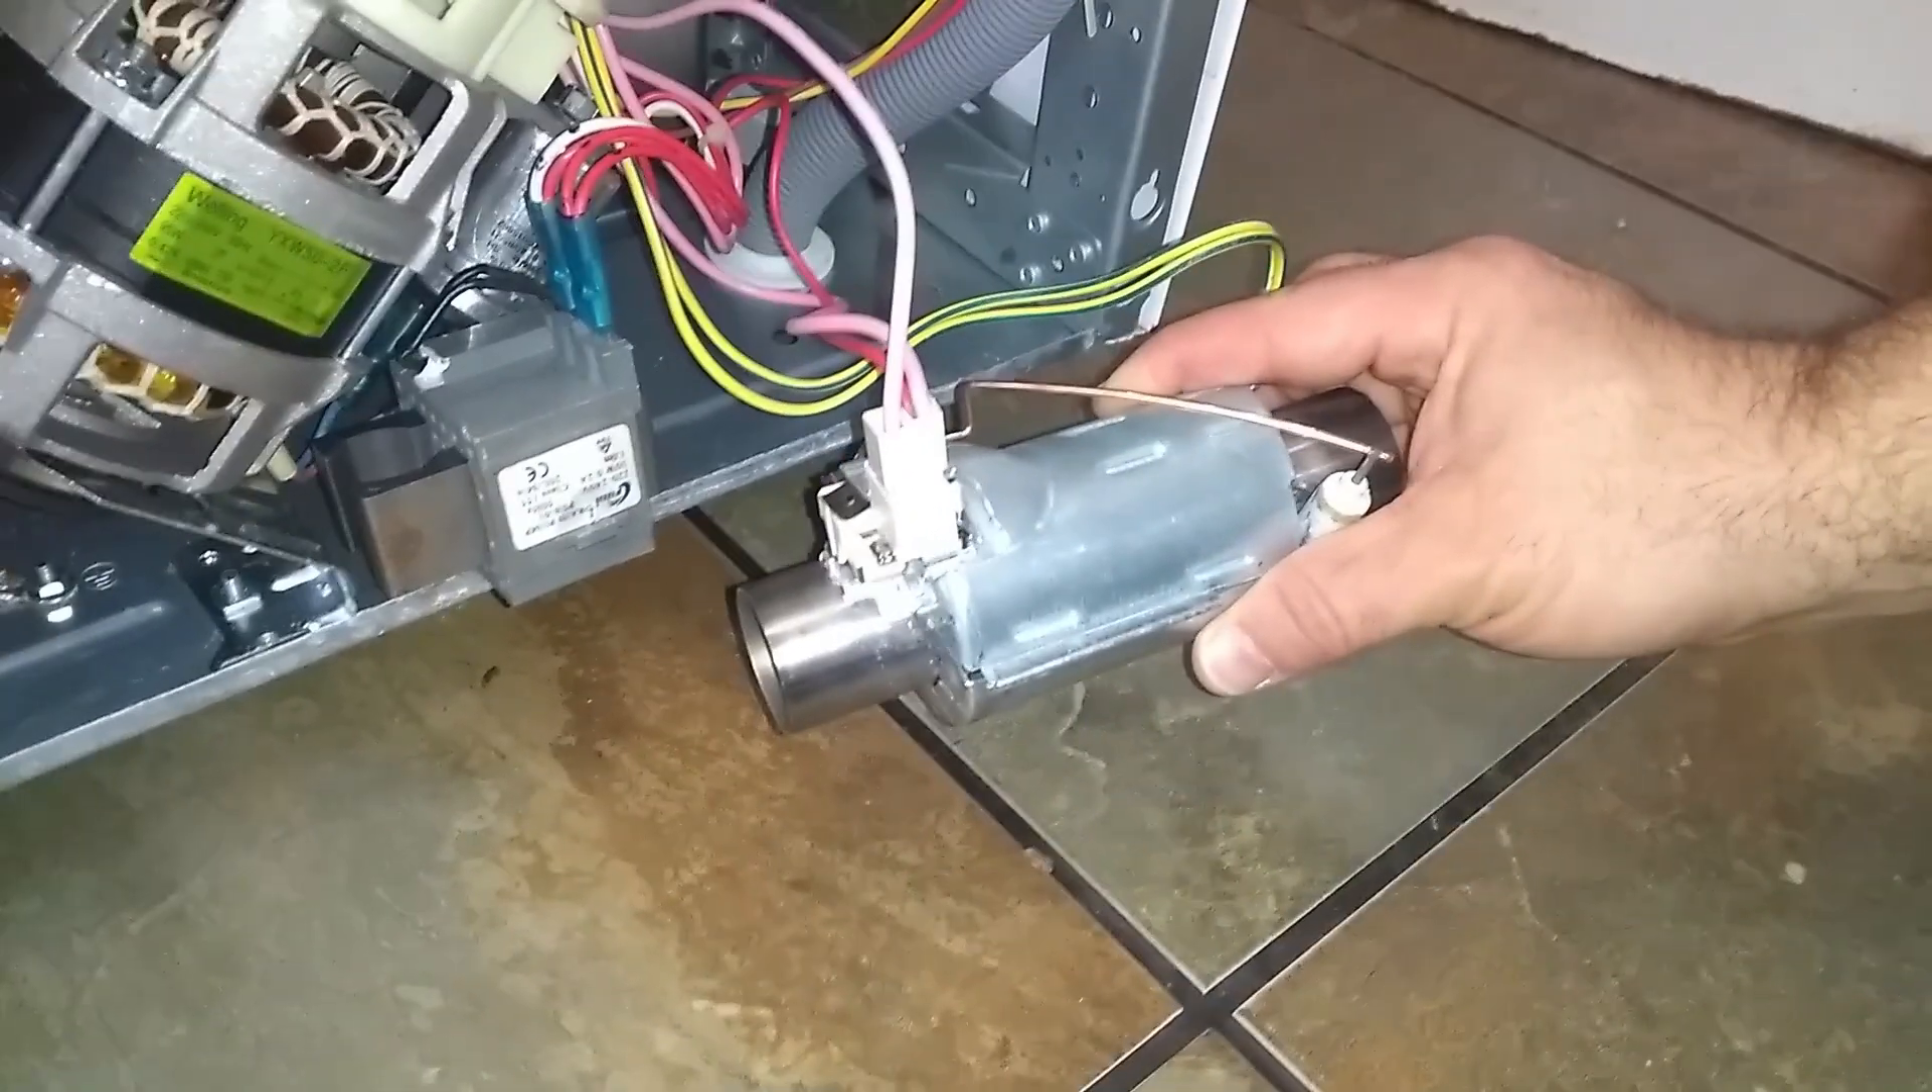There is the flow through heater connected back up.